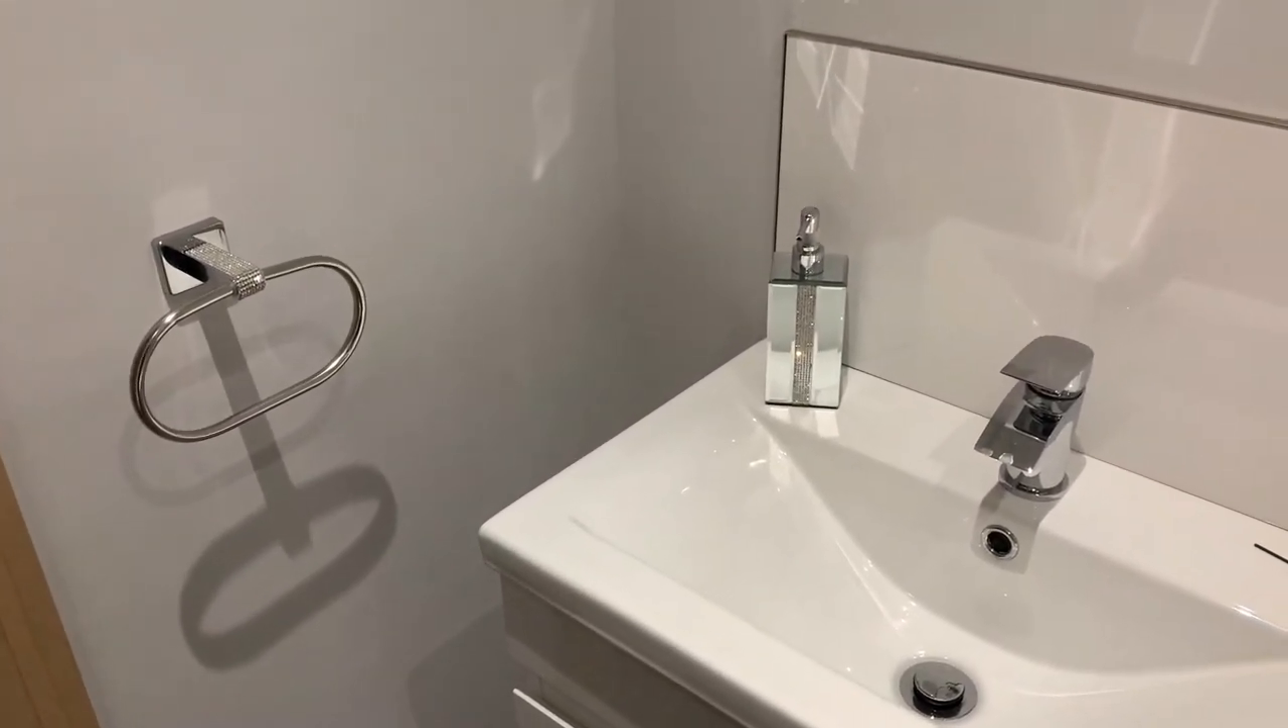Ok so that's the the towel rail put up now and the nice newly decorated bathroom.